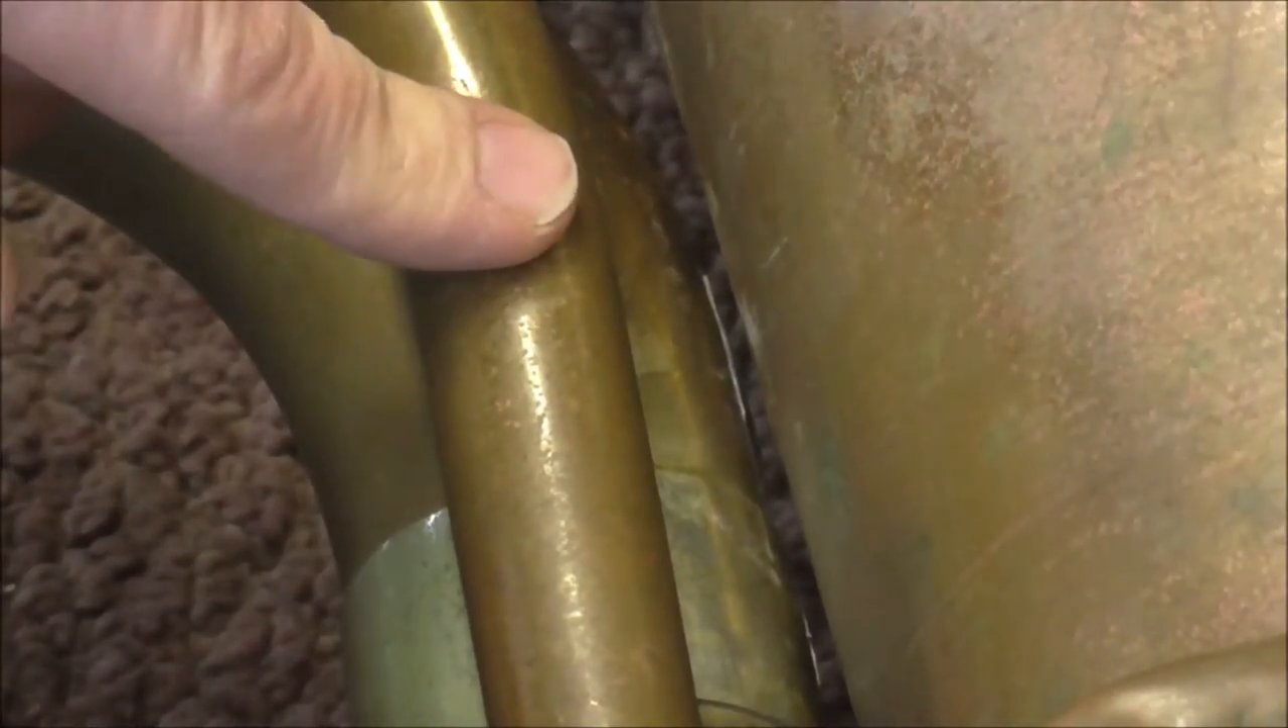There is a gap right in between there between the bell and the first branch and almost always when those break there is a gap right there.